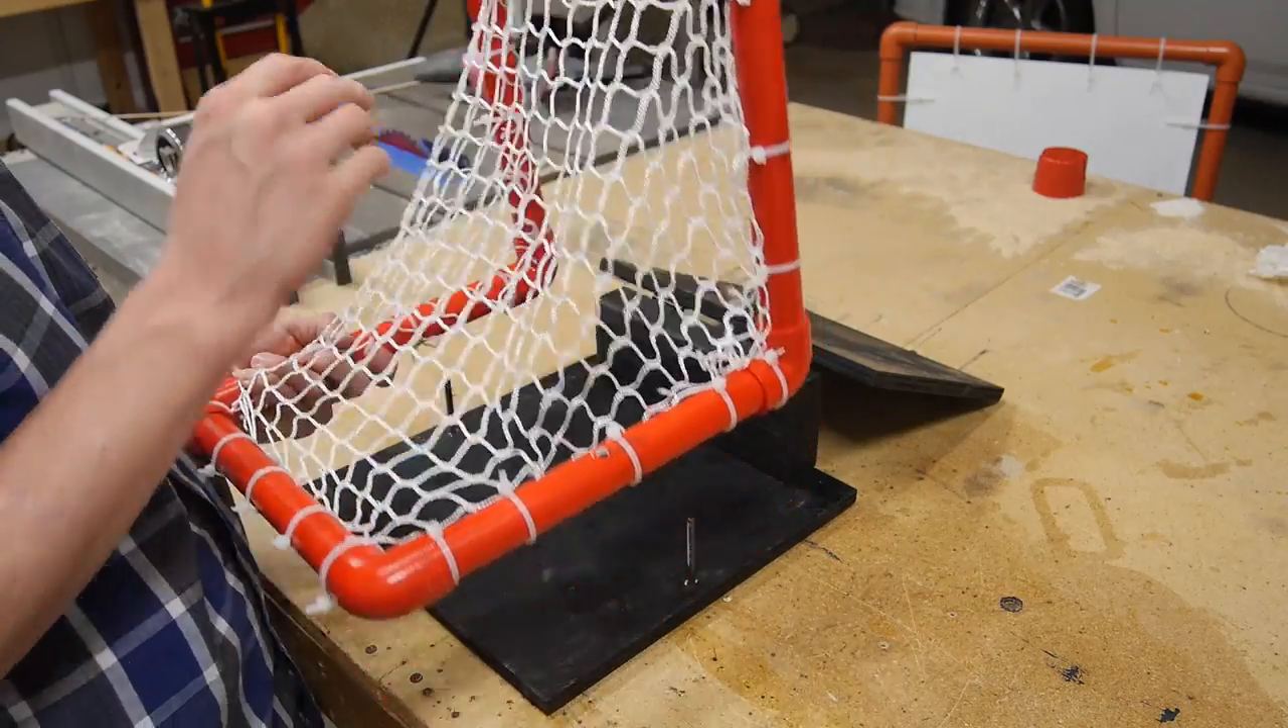Now I have the net all strung on here.